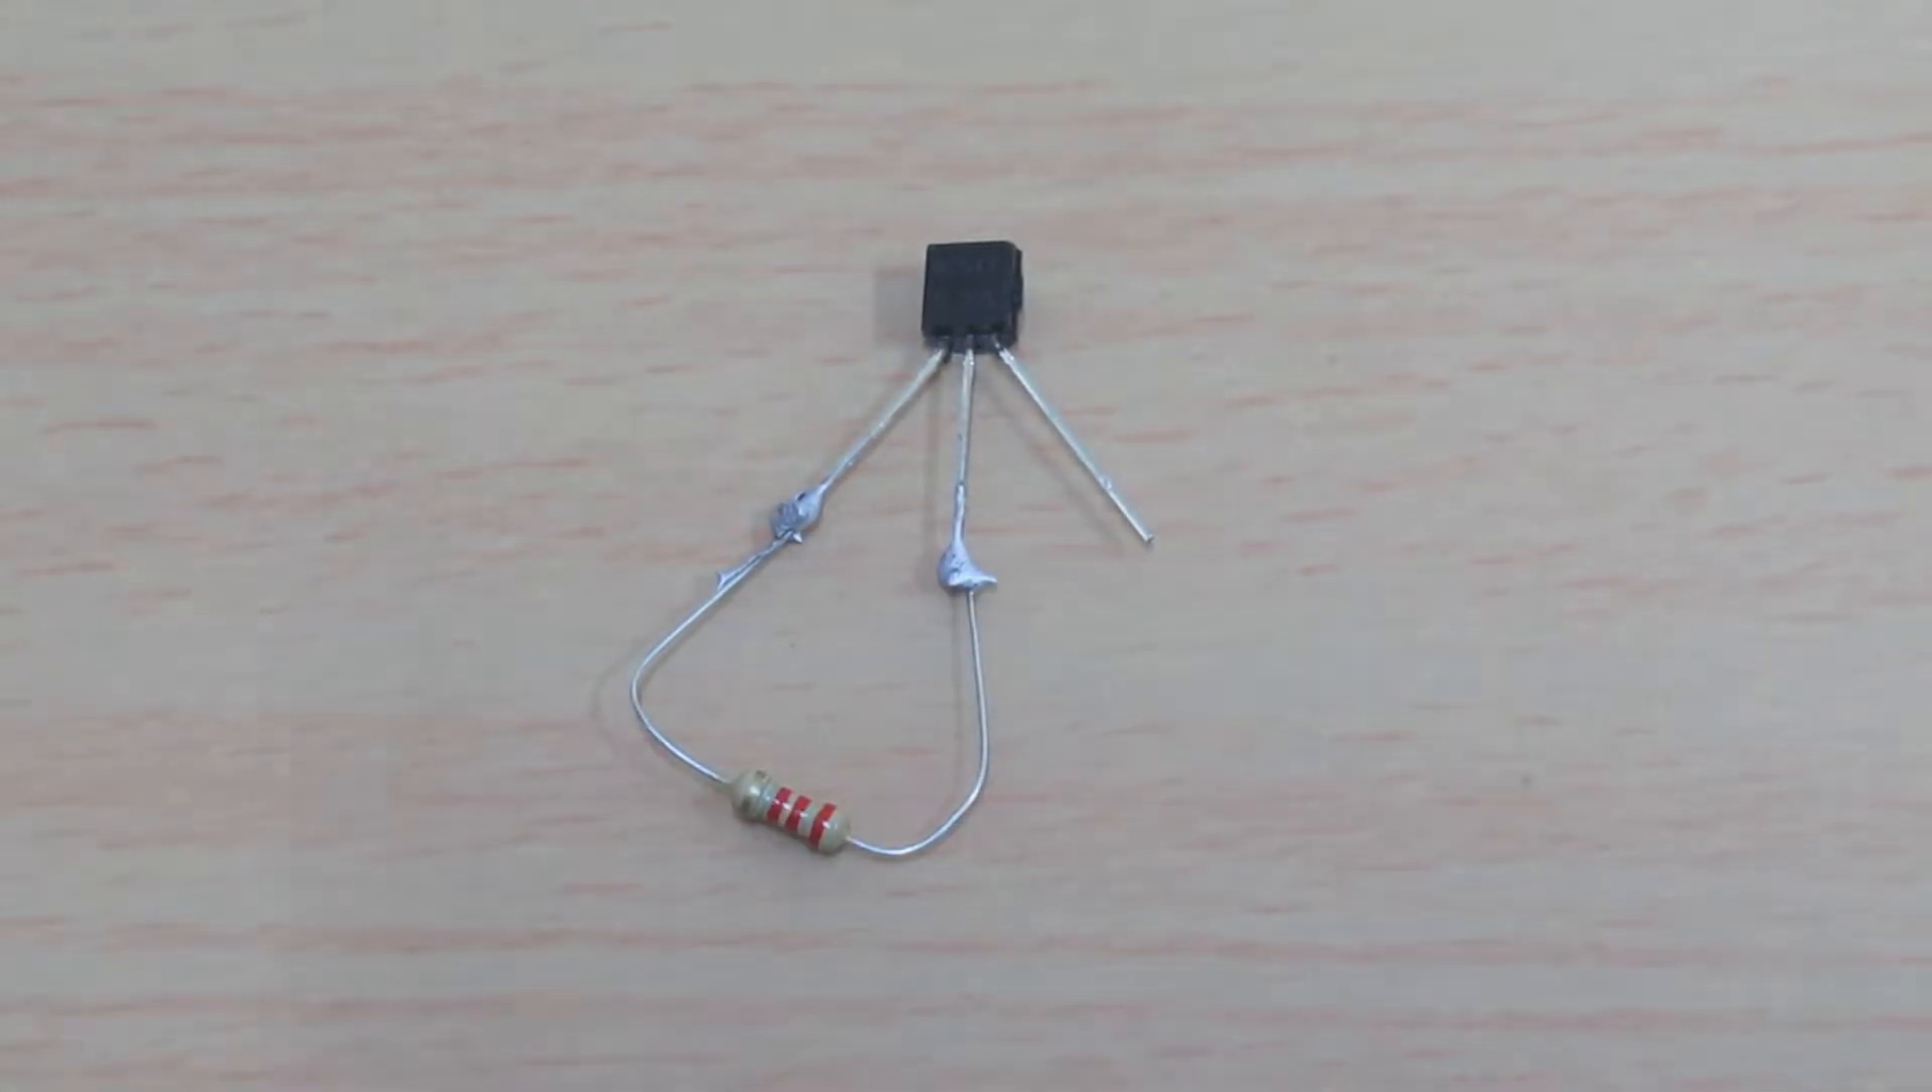Now I have soldered the resistor to the transistor.